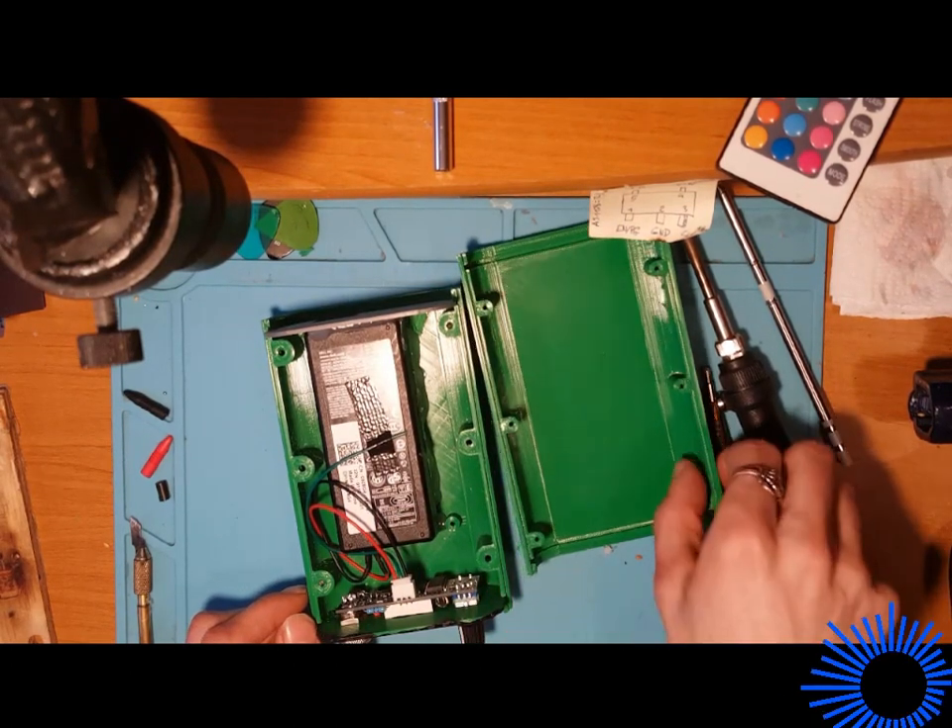I zostało tylko skręcenie tej obudowy.